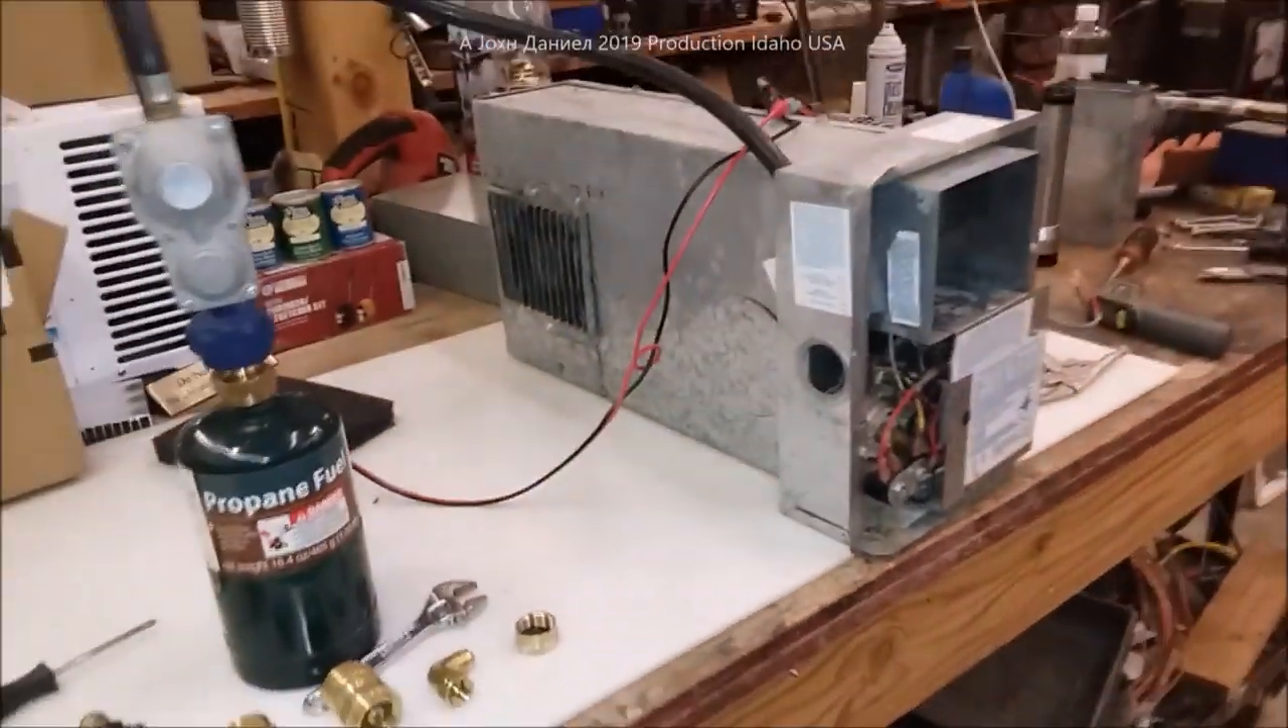One of the things i've got is i've got the heater removed so there's the heater unit and this is what i'm firing it up on.